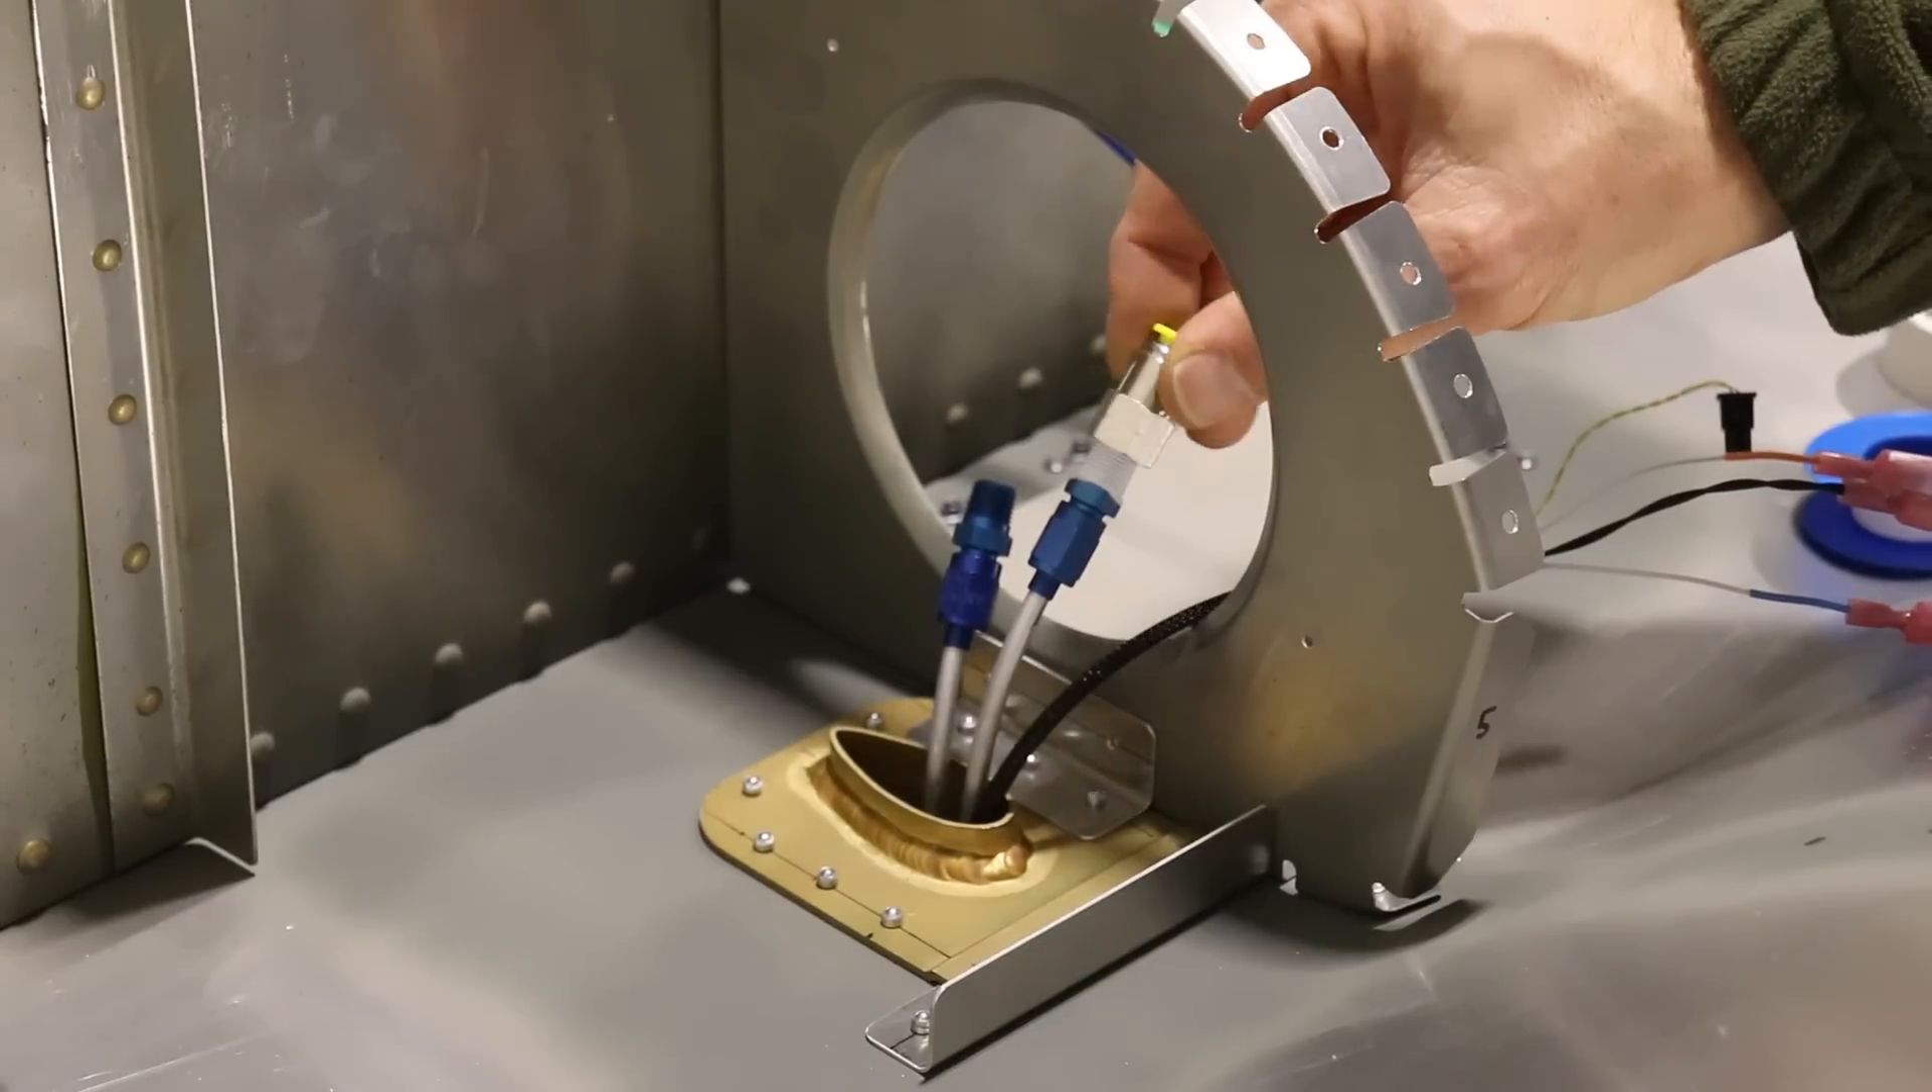These little blue fittings come with the dynon pitot kit so those are threaded into the pitot tubes and then after that we can put on these other adapters that connect the blue fitting to the pitot tubes.